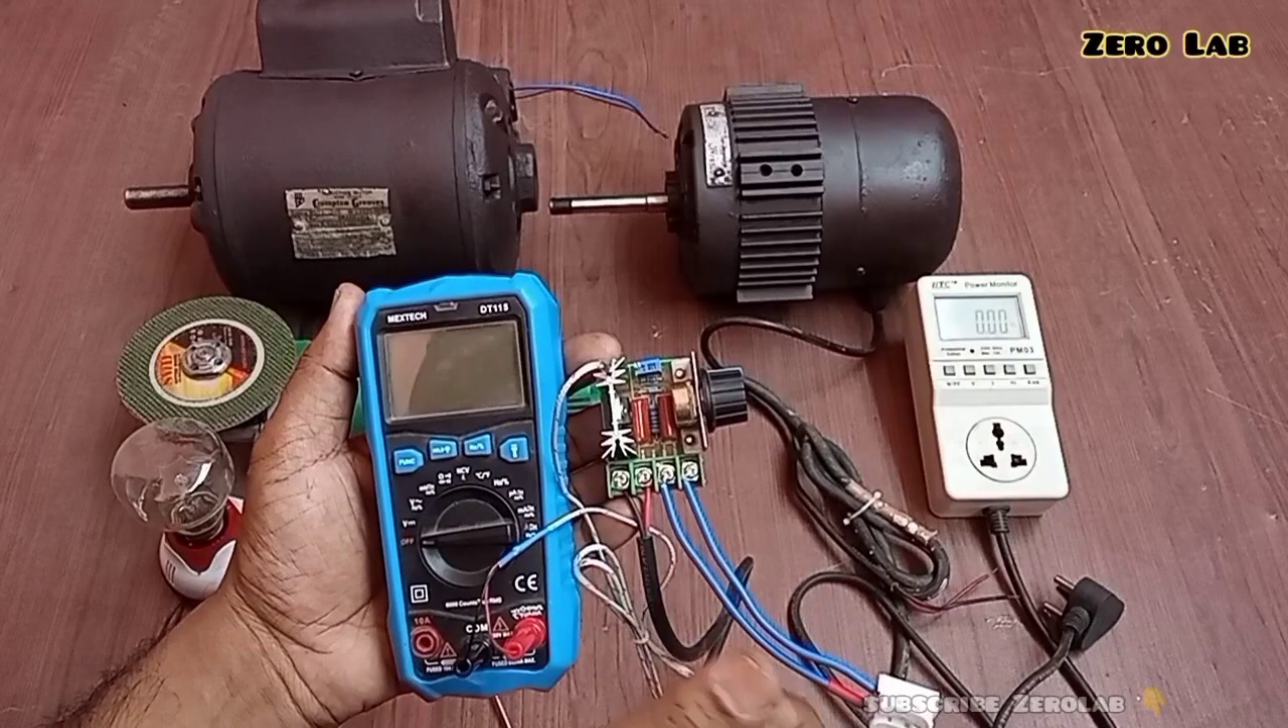यहाँ पर हमने अपने AC voltage regulator को जो है wiring द्वारा connect कर दिया है।